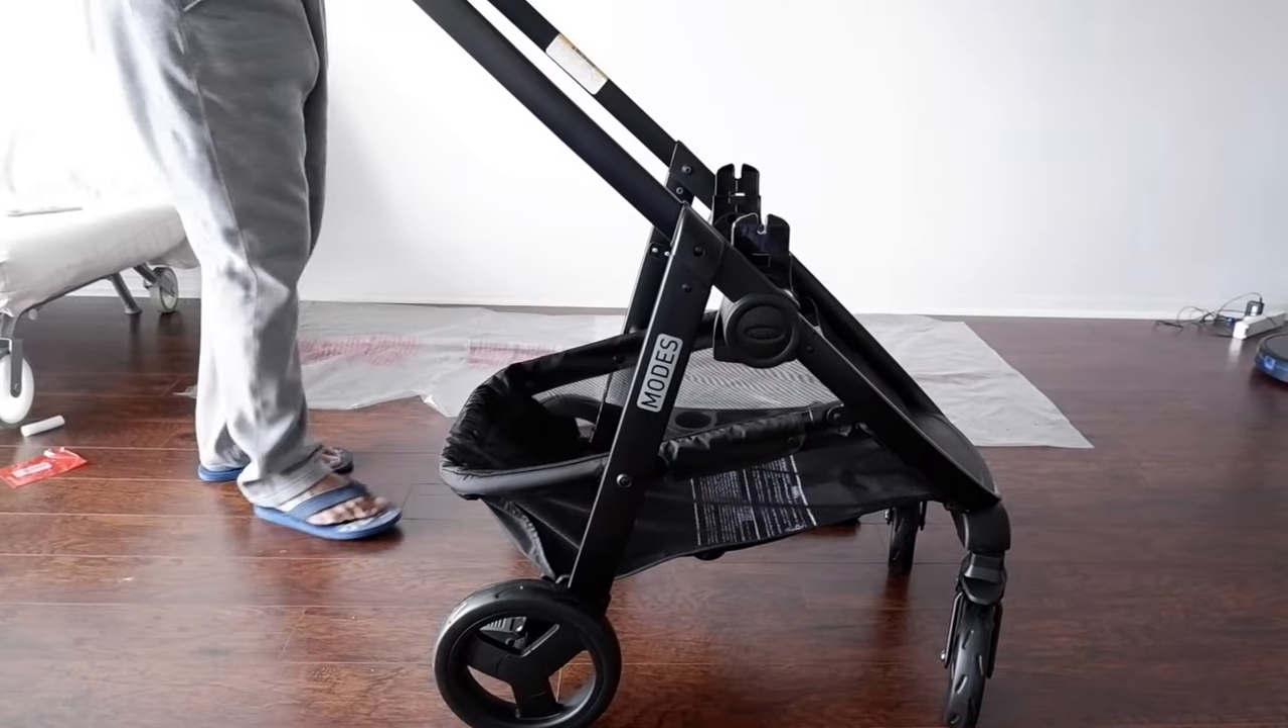See here wheels are fixed and the frame is ready.